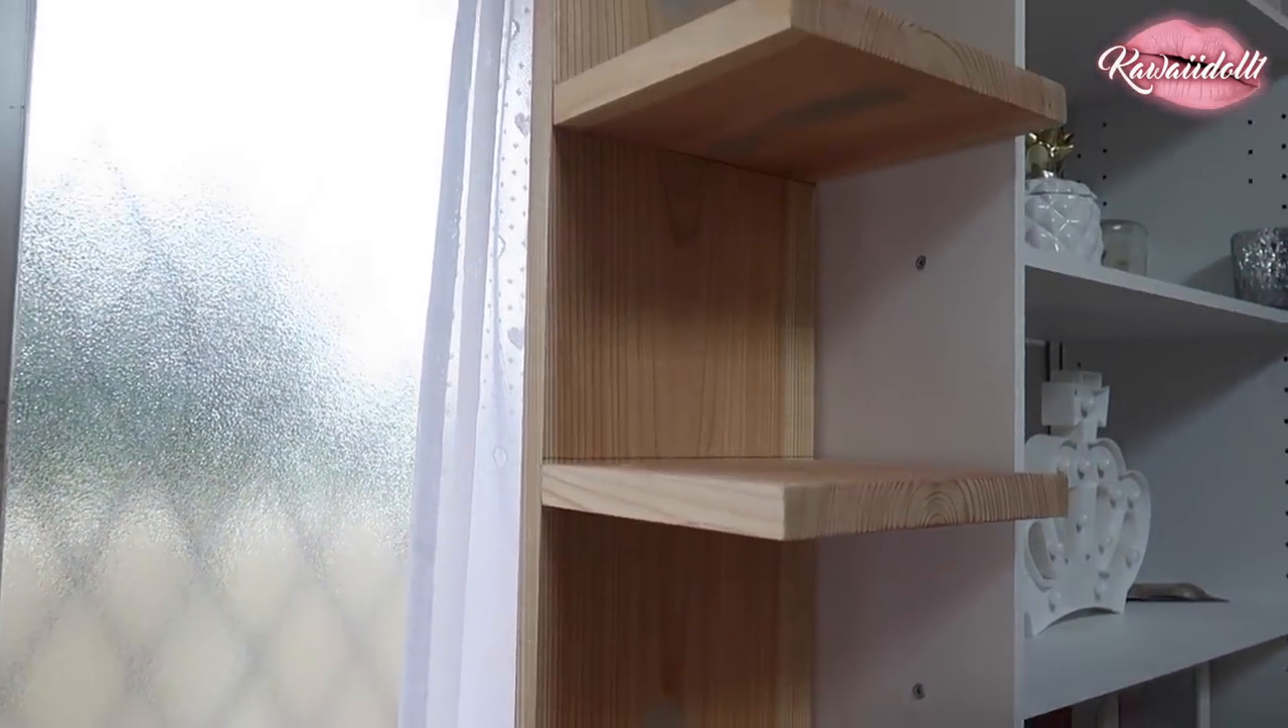Ya están las maderas ya ubicadas.